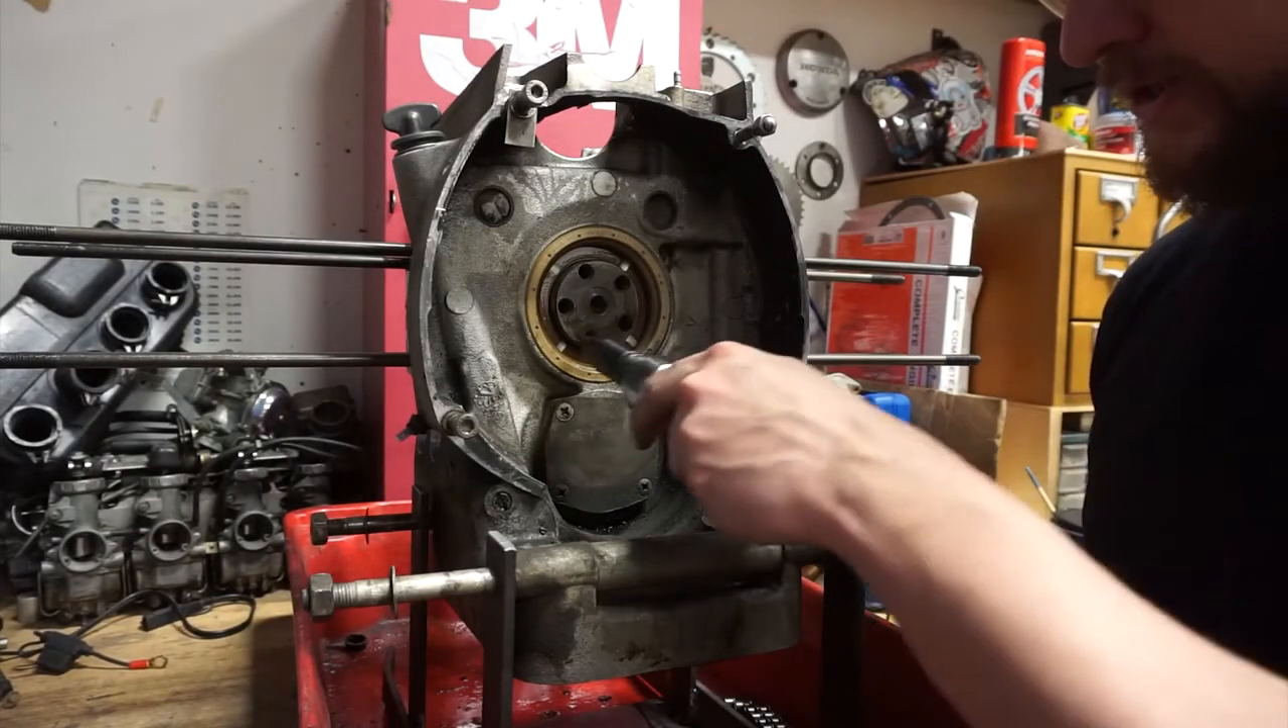Uh, you do not want oil coming out here, messing up your clutch. I've removed the flywheel. You can see here's the back side of the crankshaft, the rear main seal.